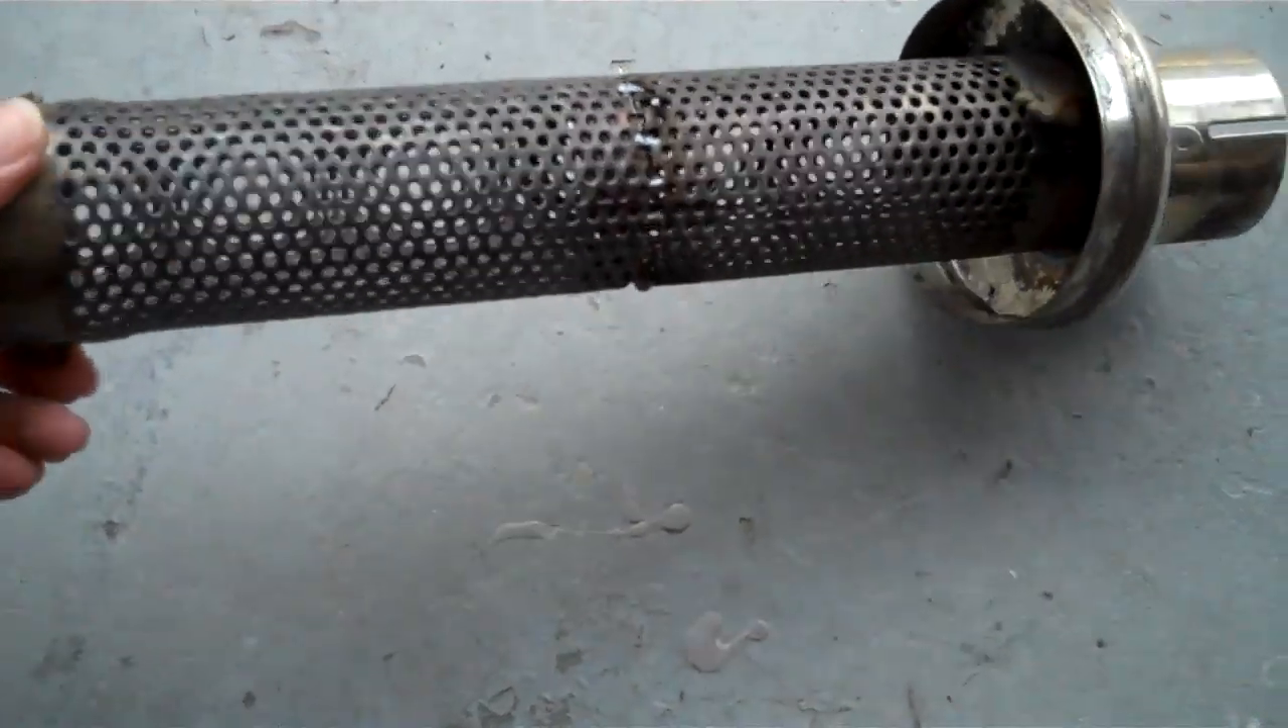So this is the inner baffle. The steel one. The finished product with all our tack welds around it.